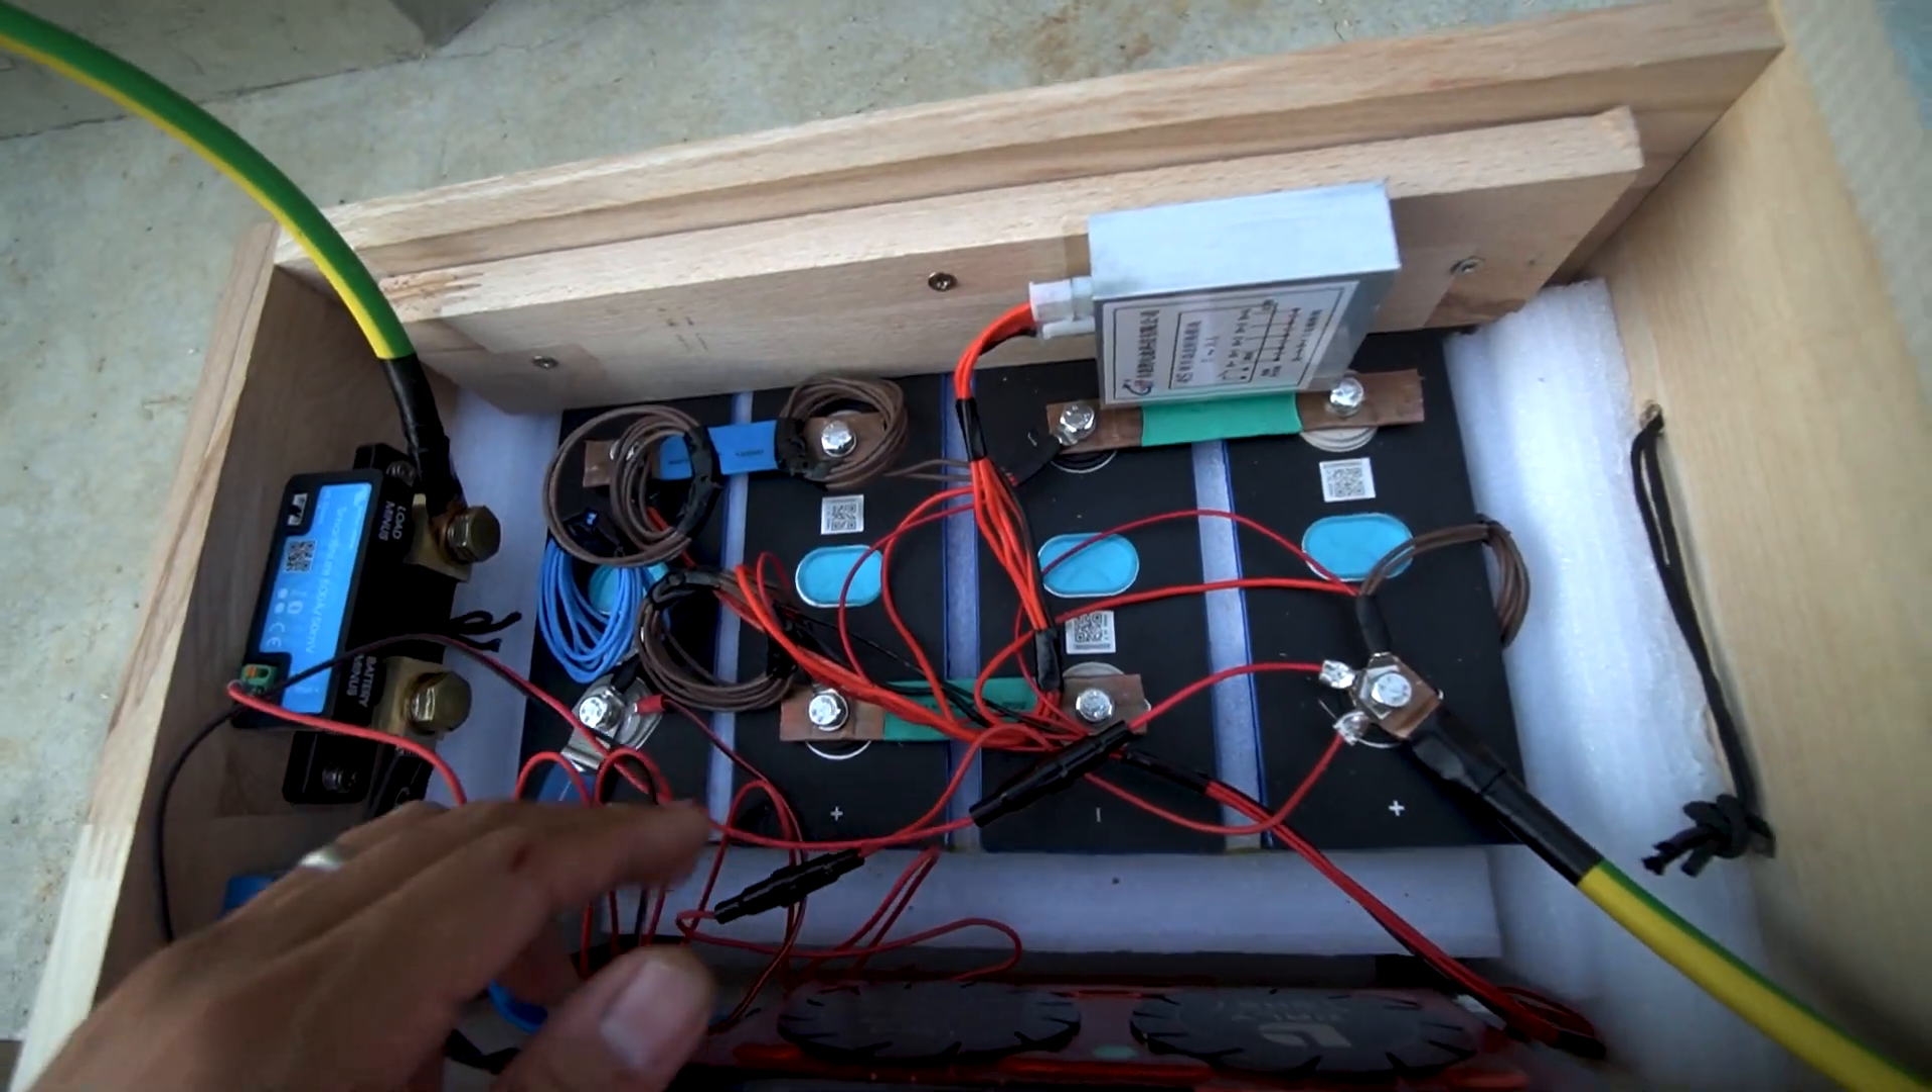On the sides I just have the foam all all the way around and then also a little bit in between.